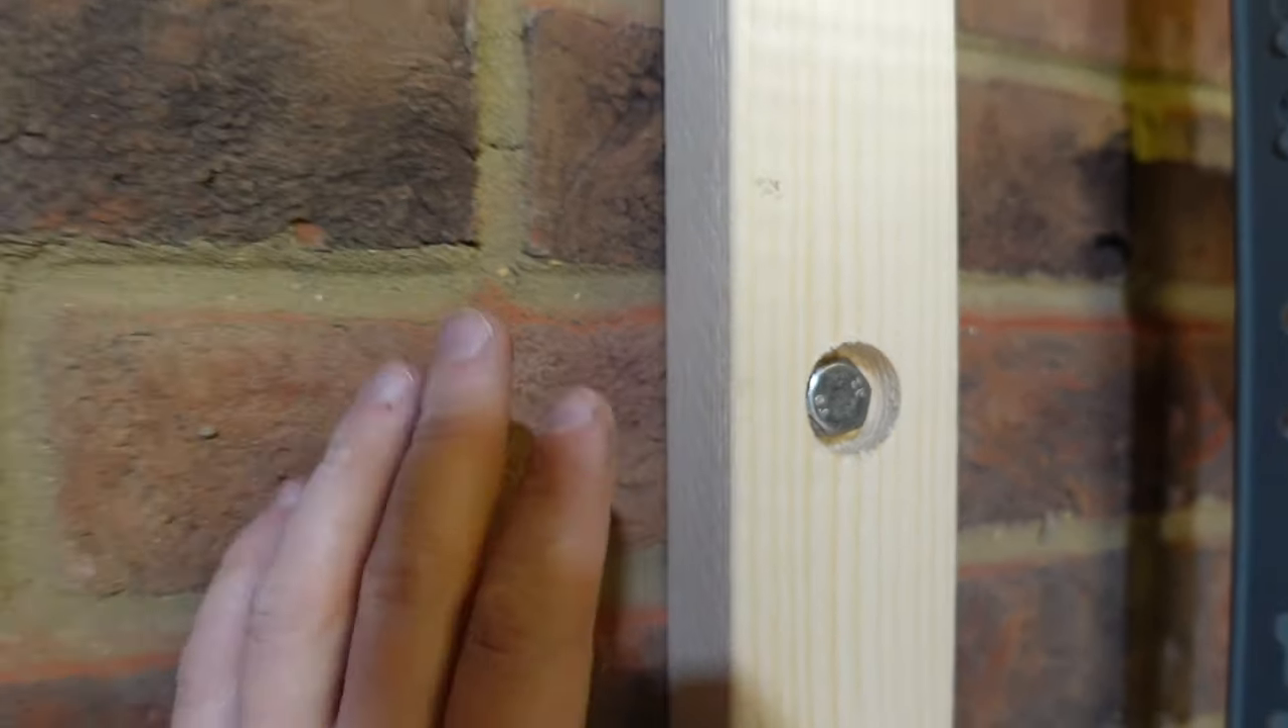The head of the bolt is recessed in the piece of wood.